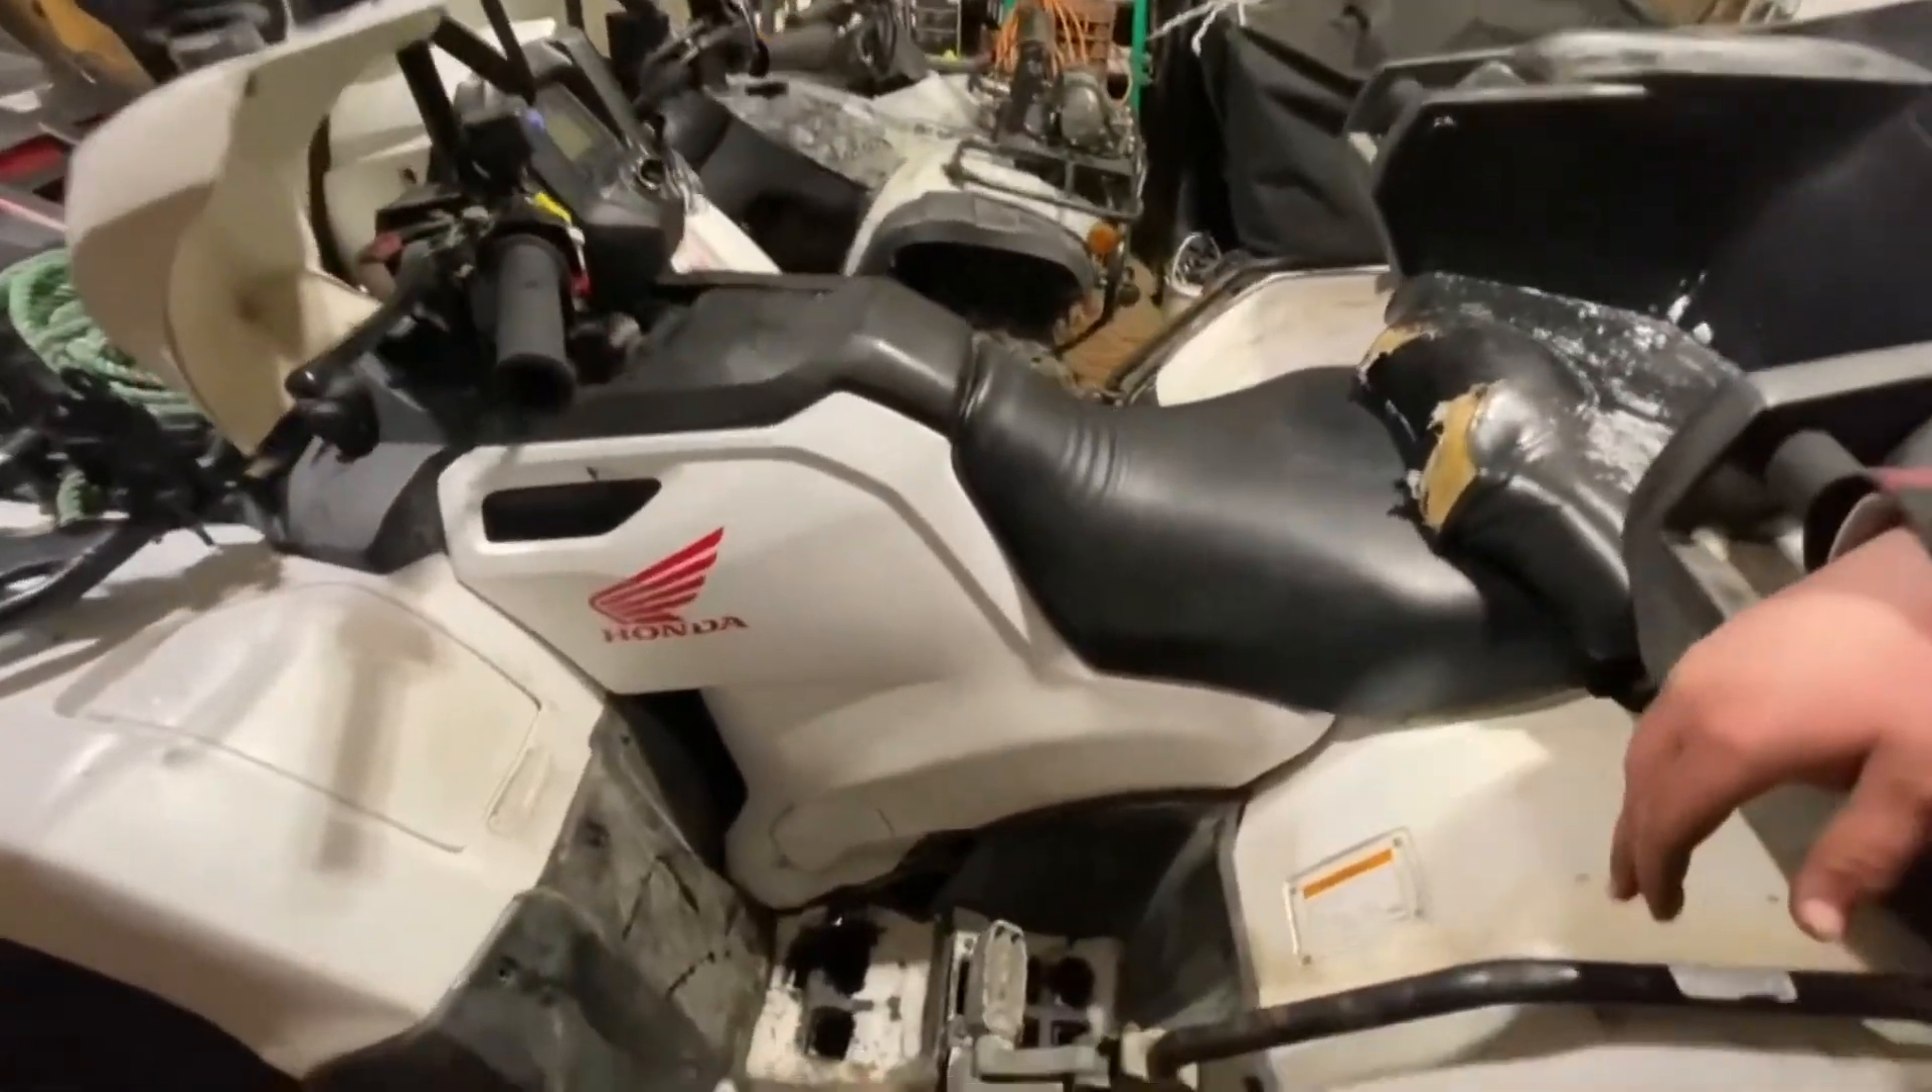I got the plastics and the seats put back on now so she's all done.